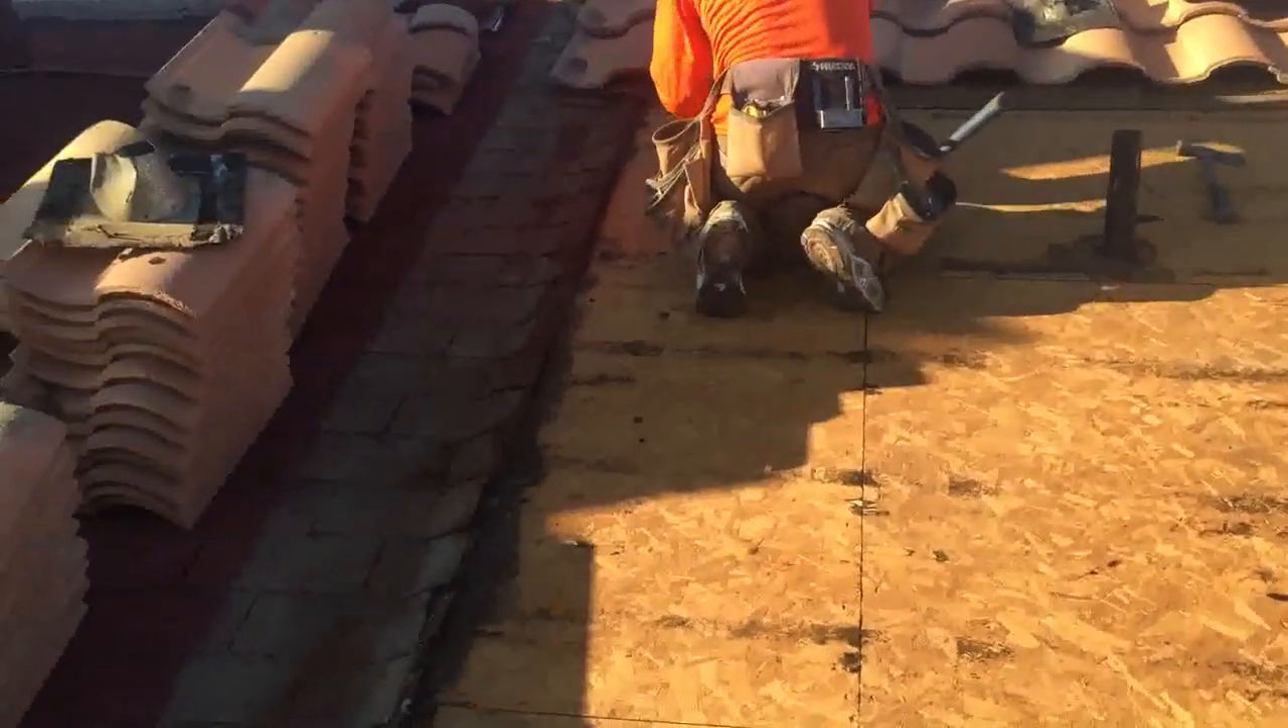Now we can see we have taken all the paper off in this area.